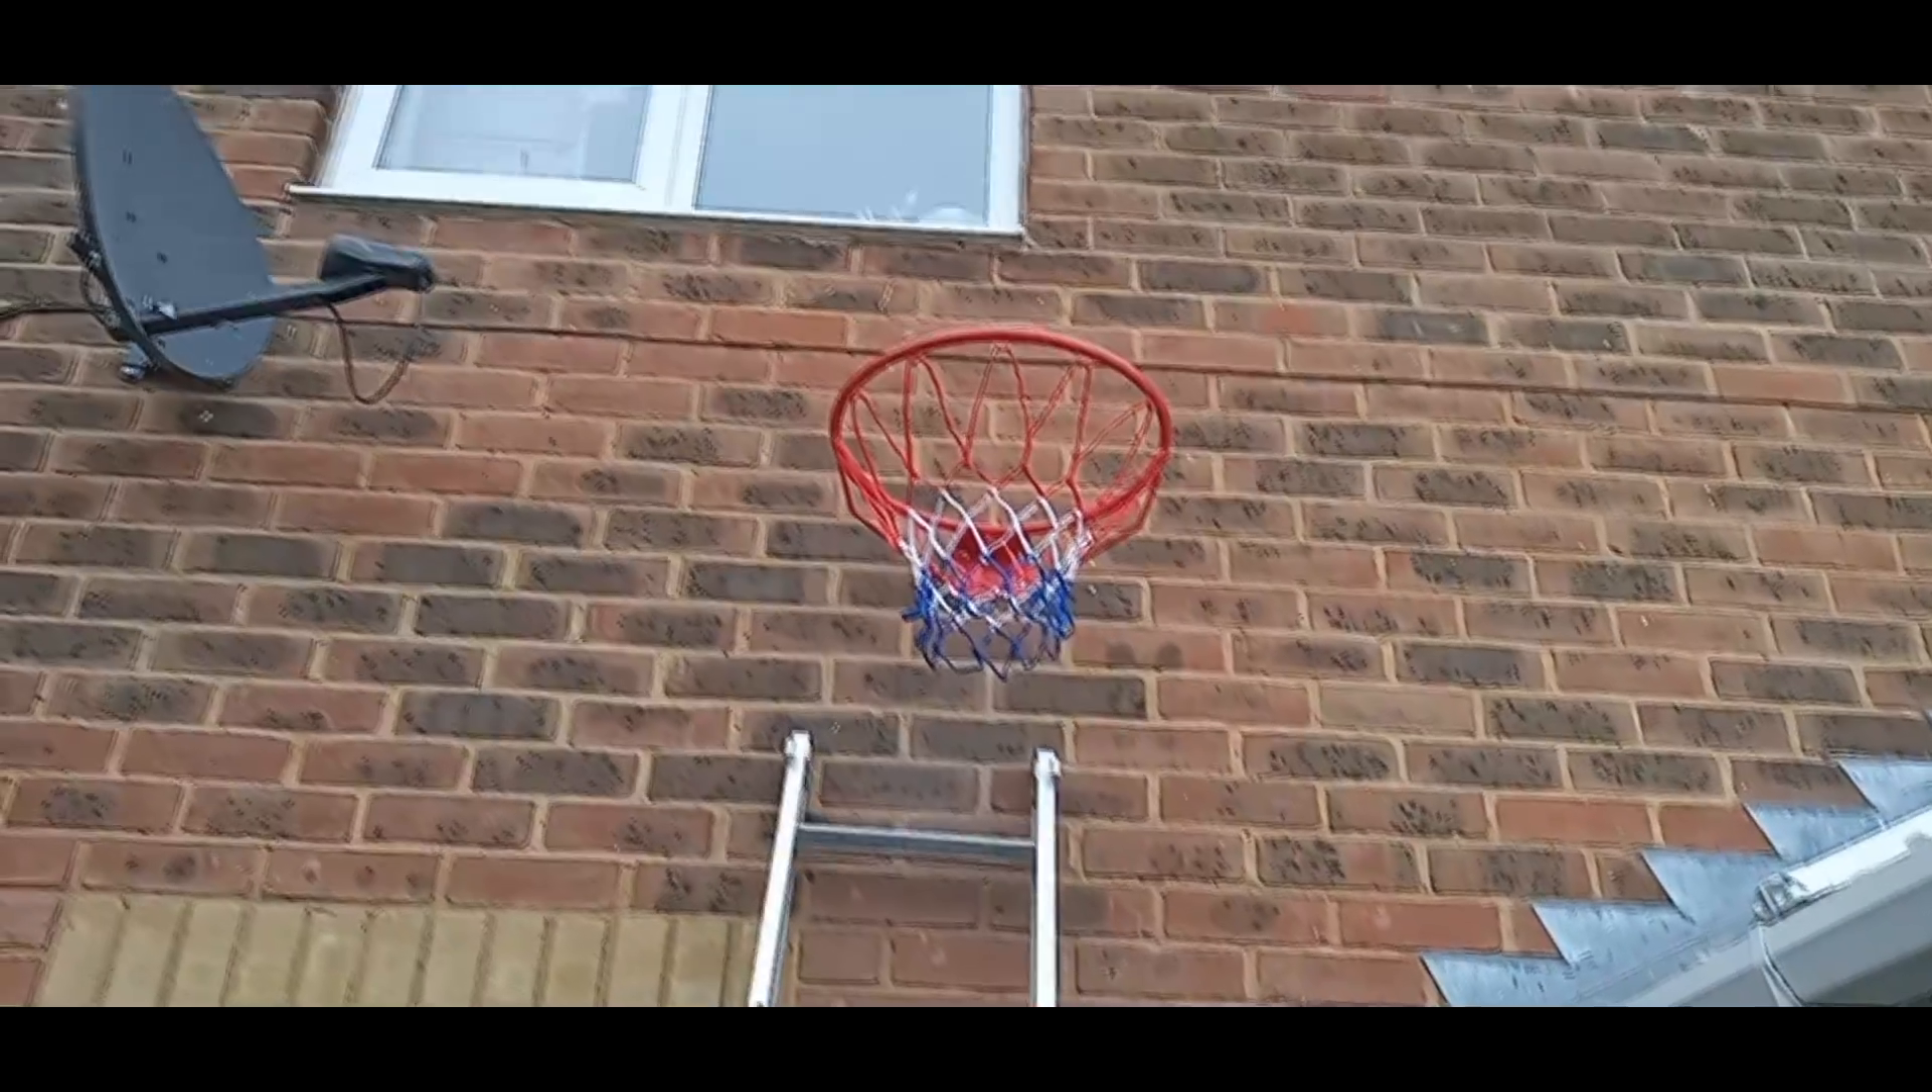With the net installed the installation is complete now.